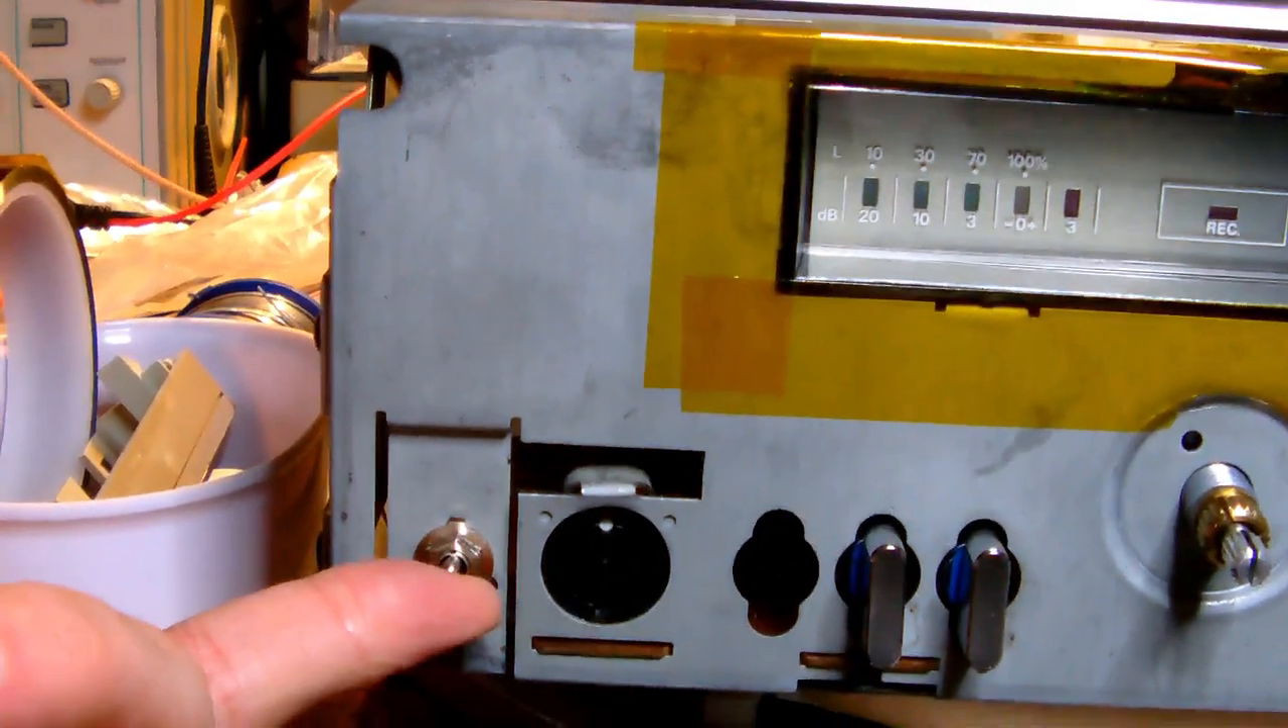I also fitted the new on -off switch.